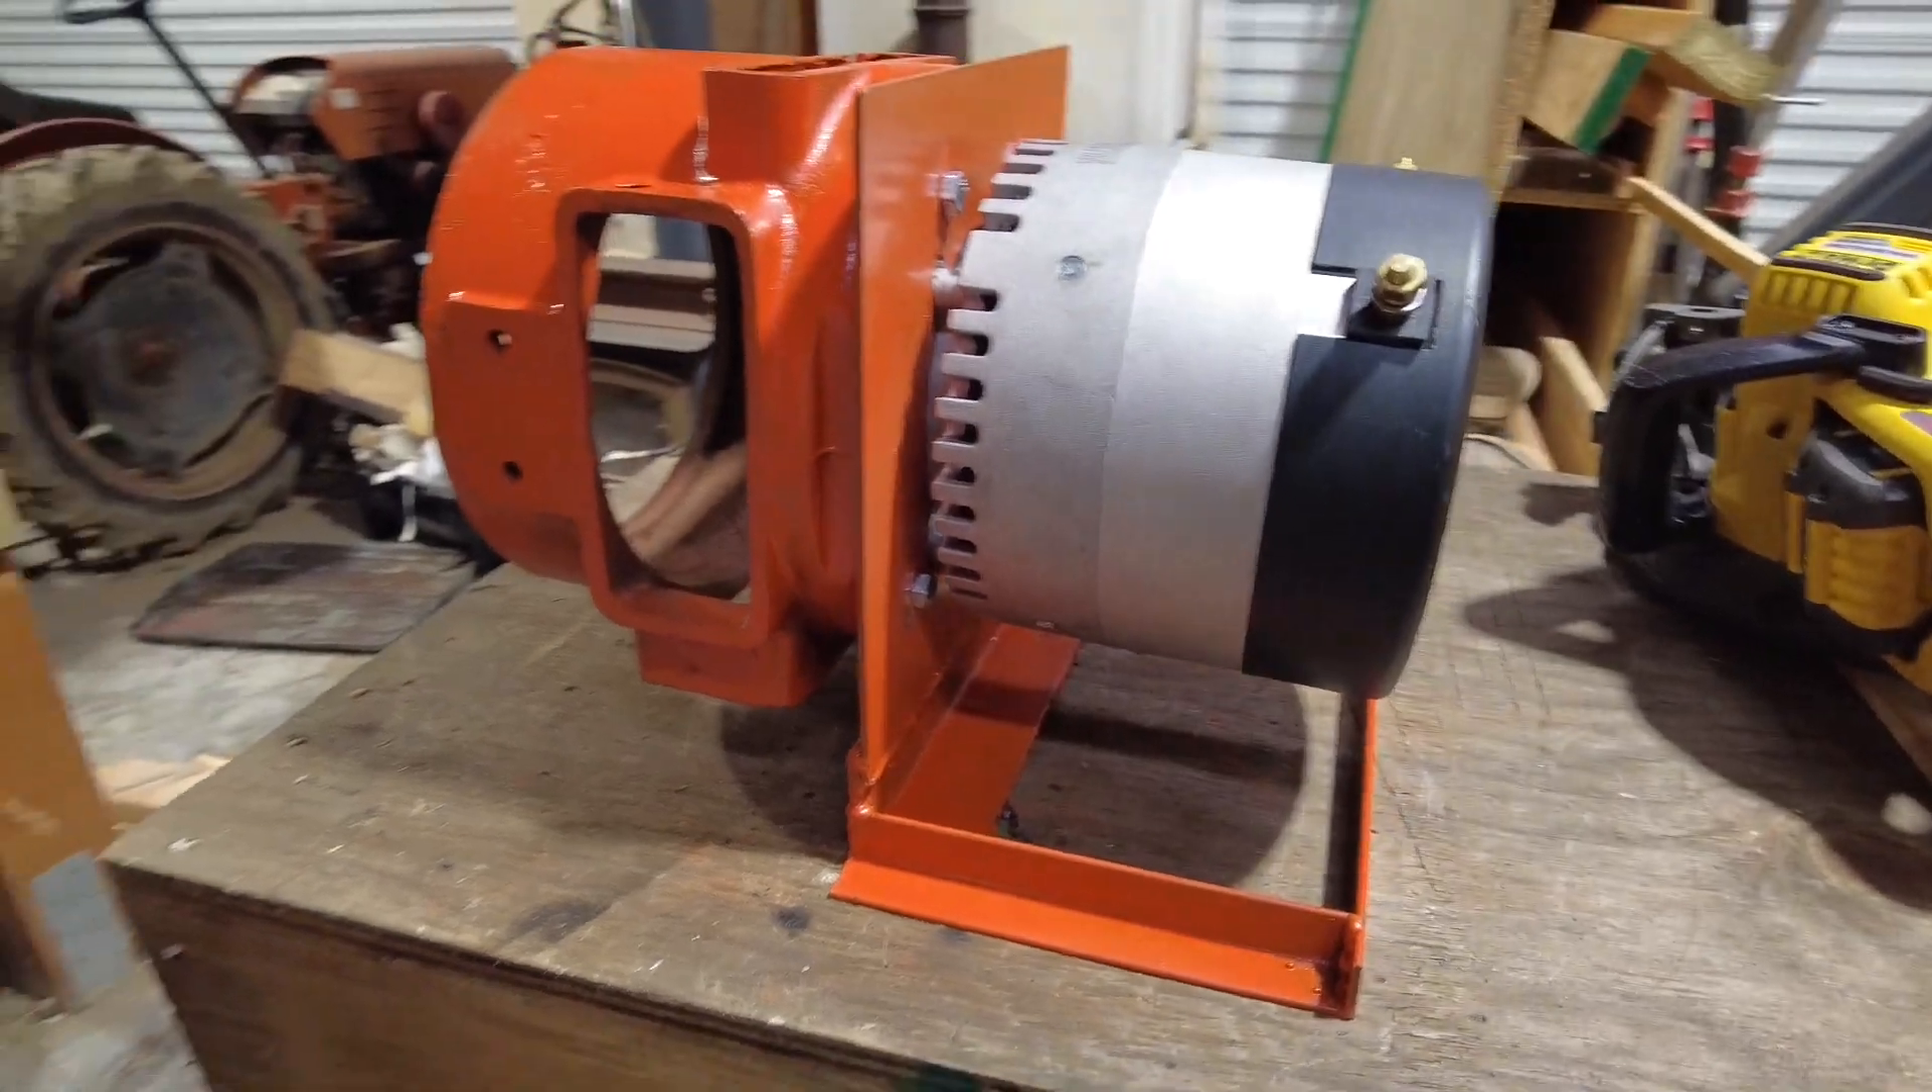My motor mount, my motor are on.